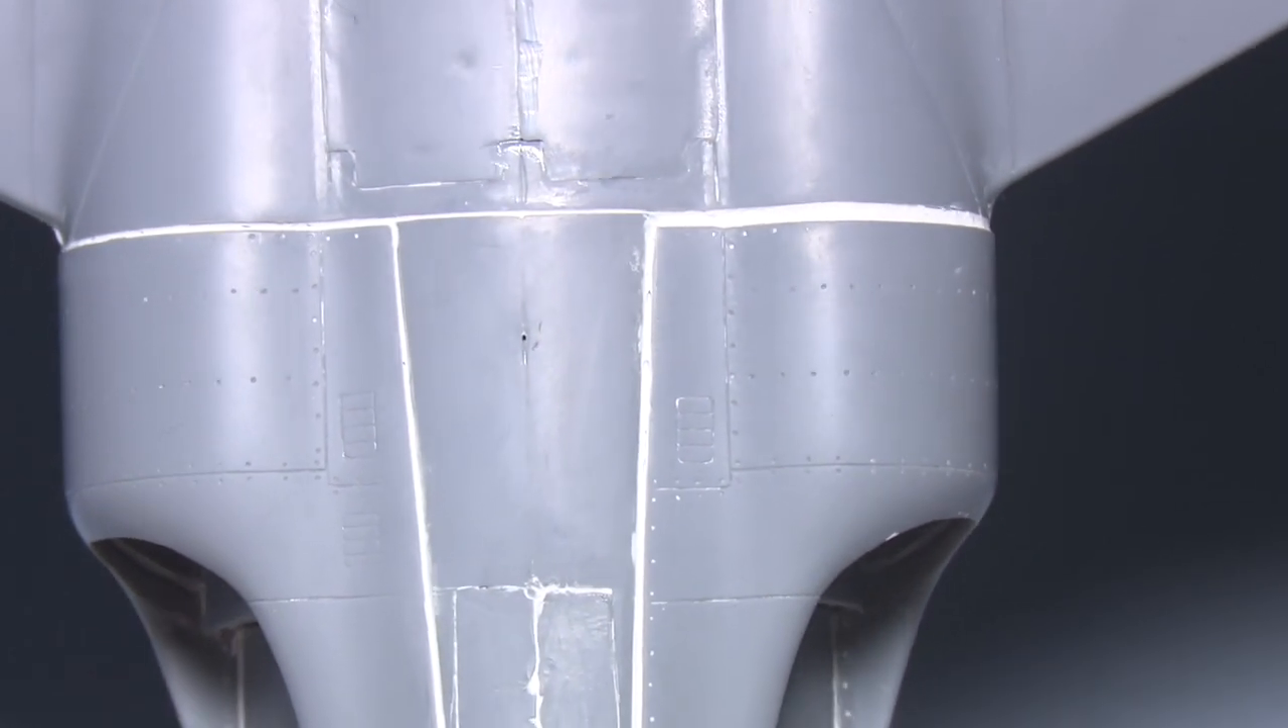As you can see there's quite a lot of gaps in the underside.